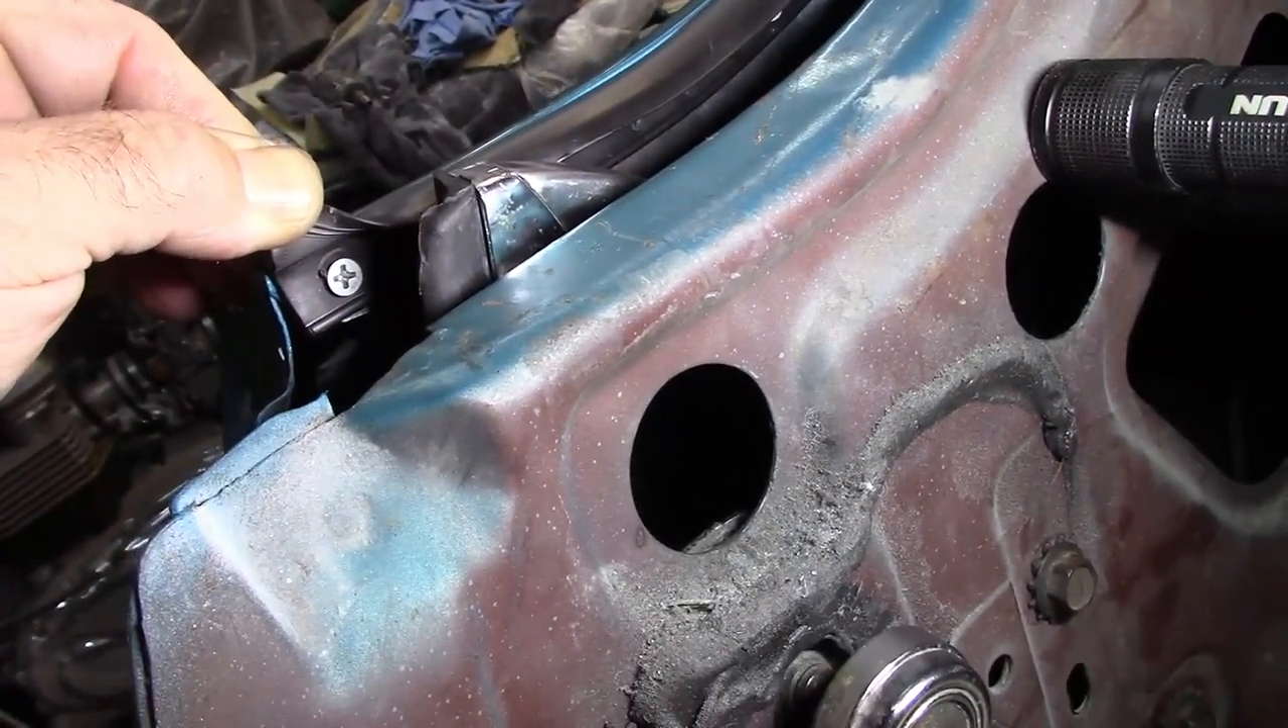So there's the weather stripping in place and there's the screw I put in.